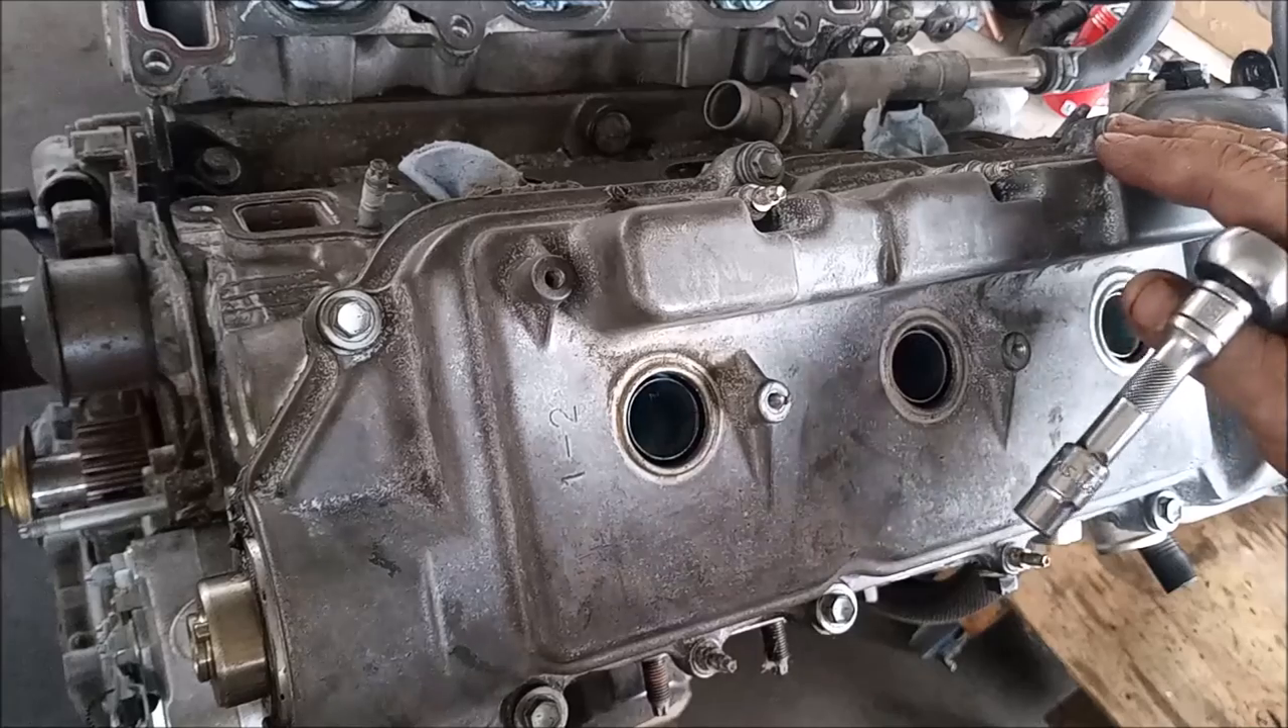These bolts are all tightened down the valve cover is back on.